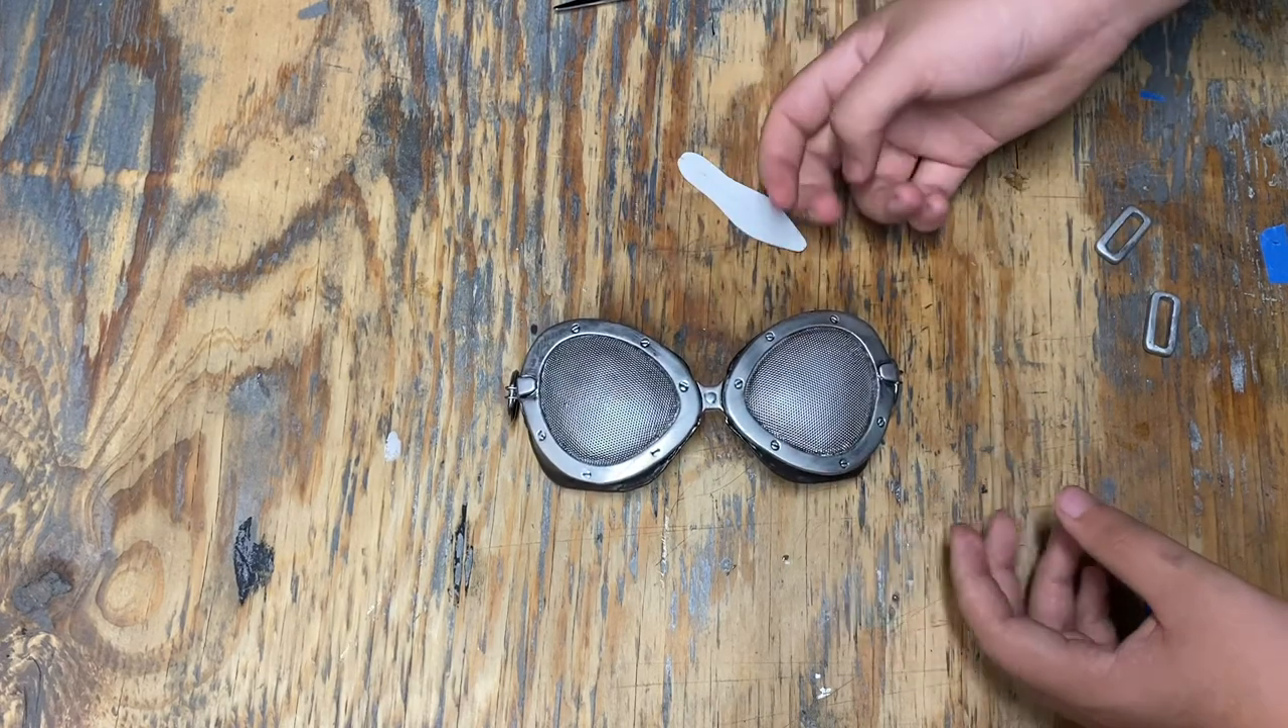I finally got the lenses in place.